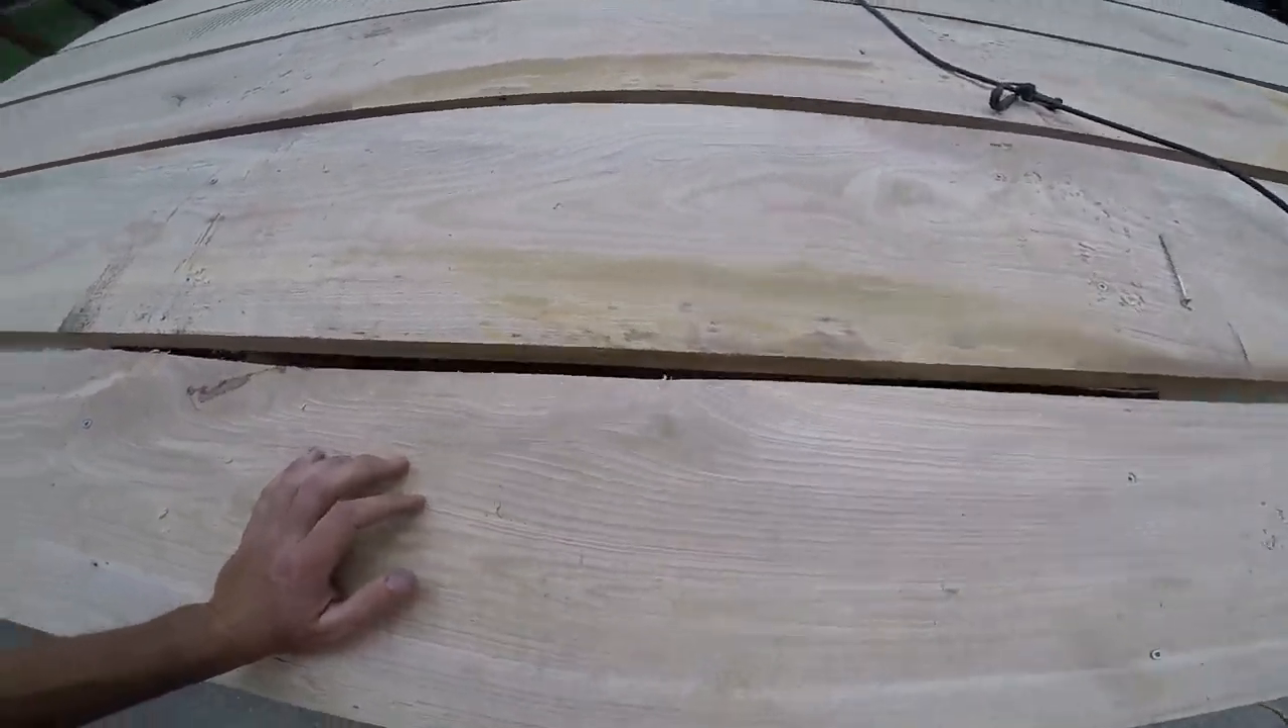Yeah, you see our gap's a little crazy there.